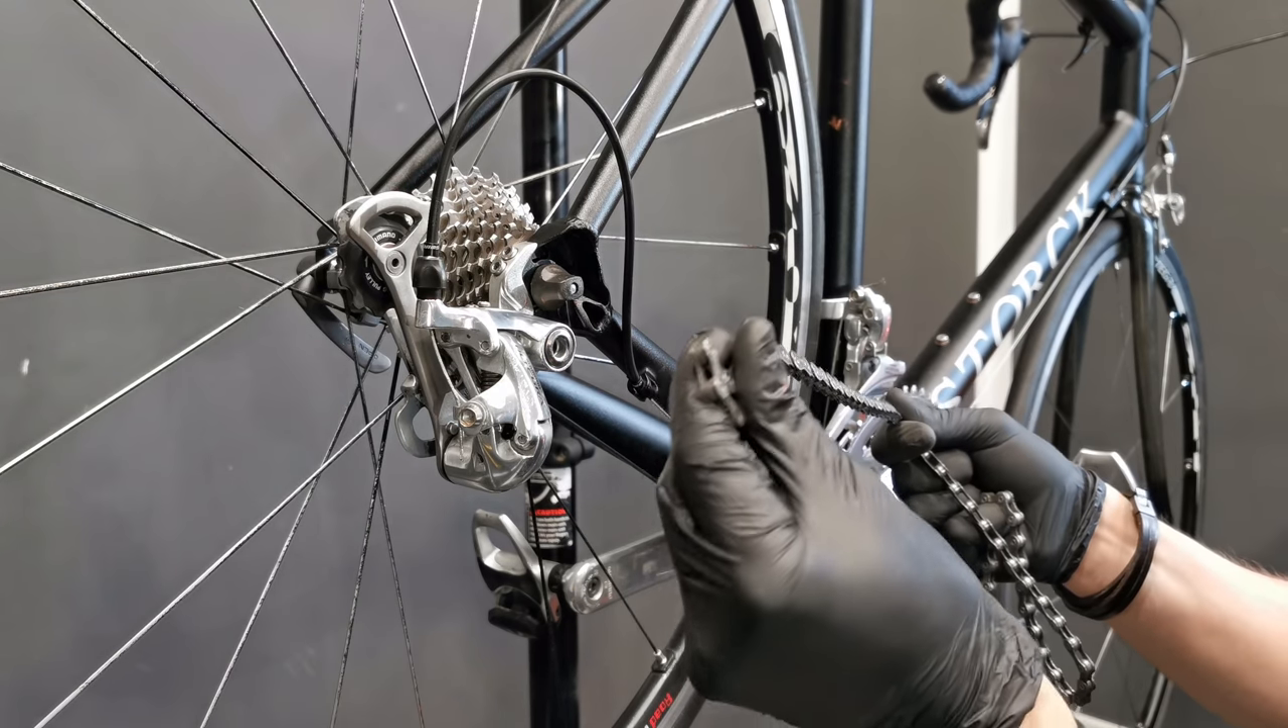Yeah guys there's only the chain that's left and we can adjust the shifting and go.